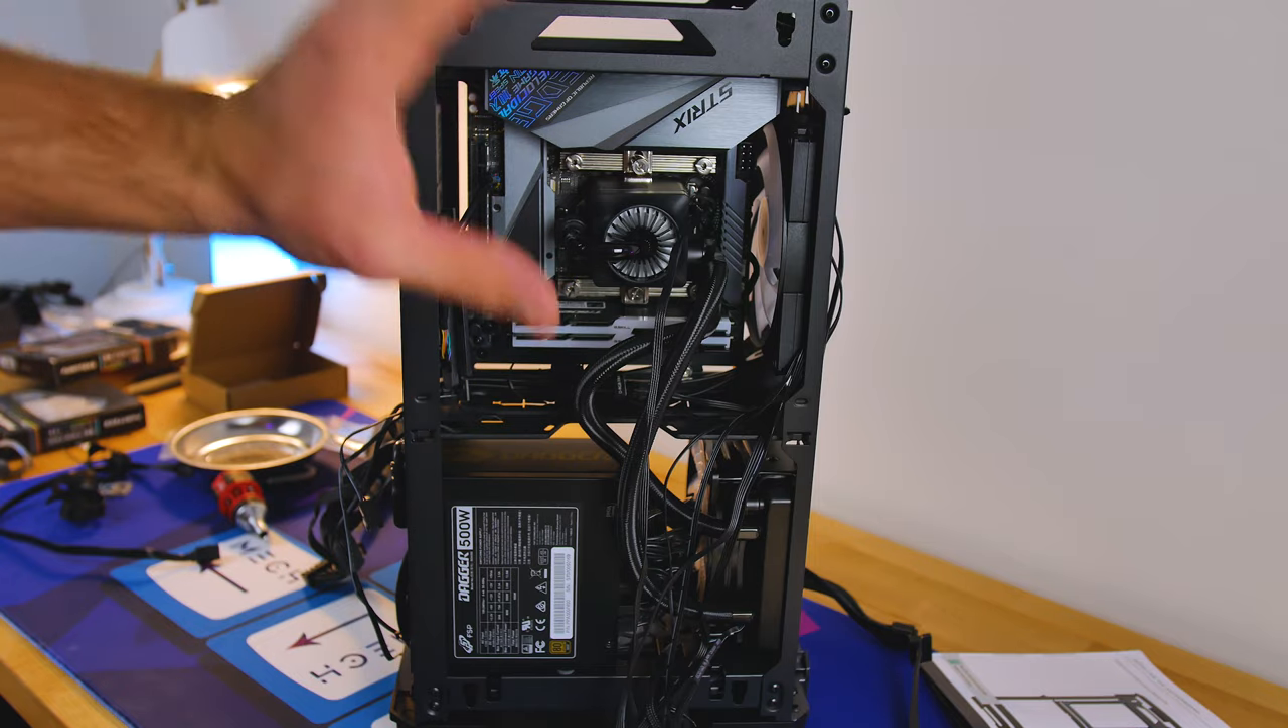All right, so I installed the cooler and the motherboard as one. I attached it all as one unit and in the manual it says to install the CPU cooler first and then the motherboard.